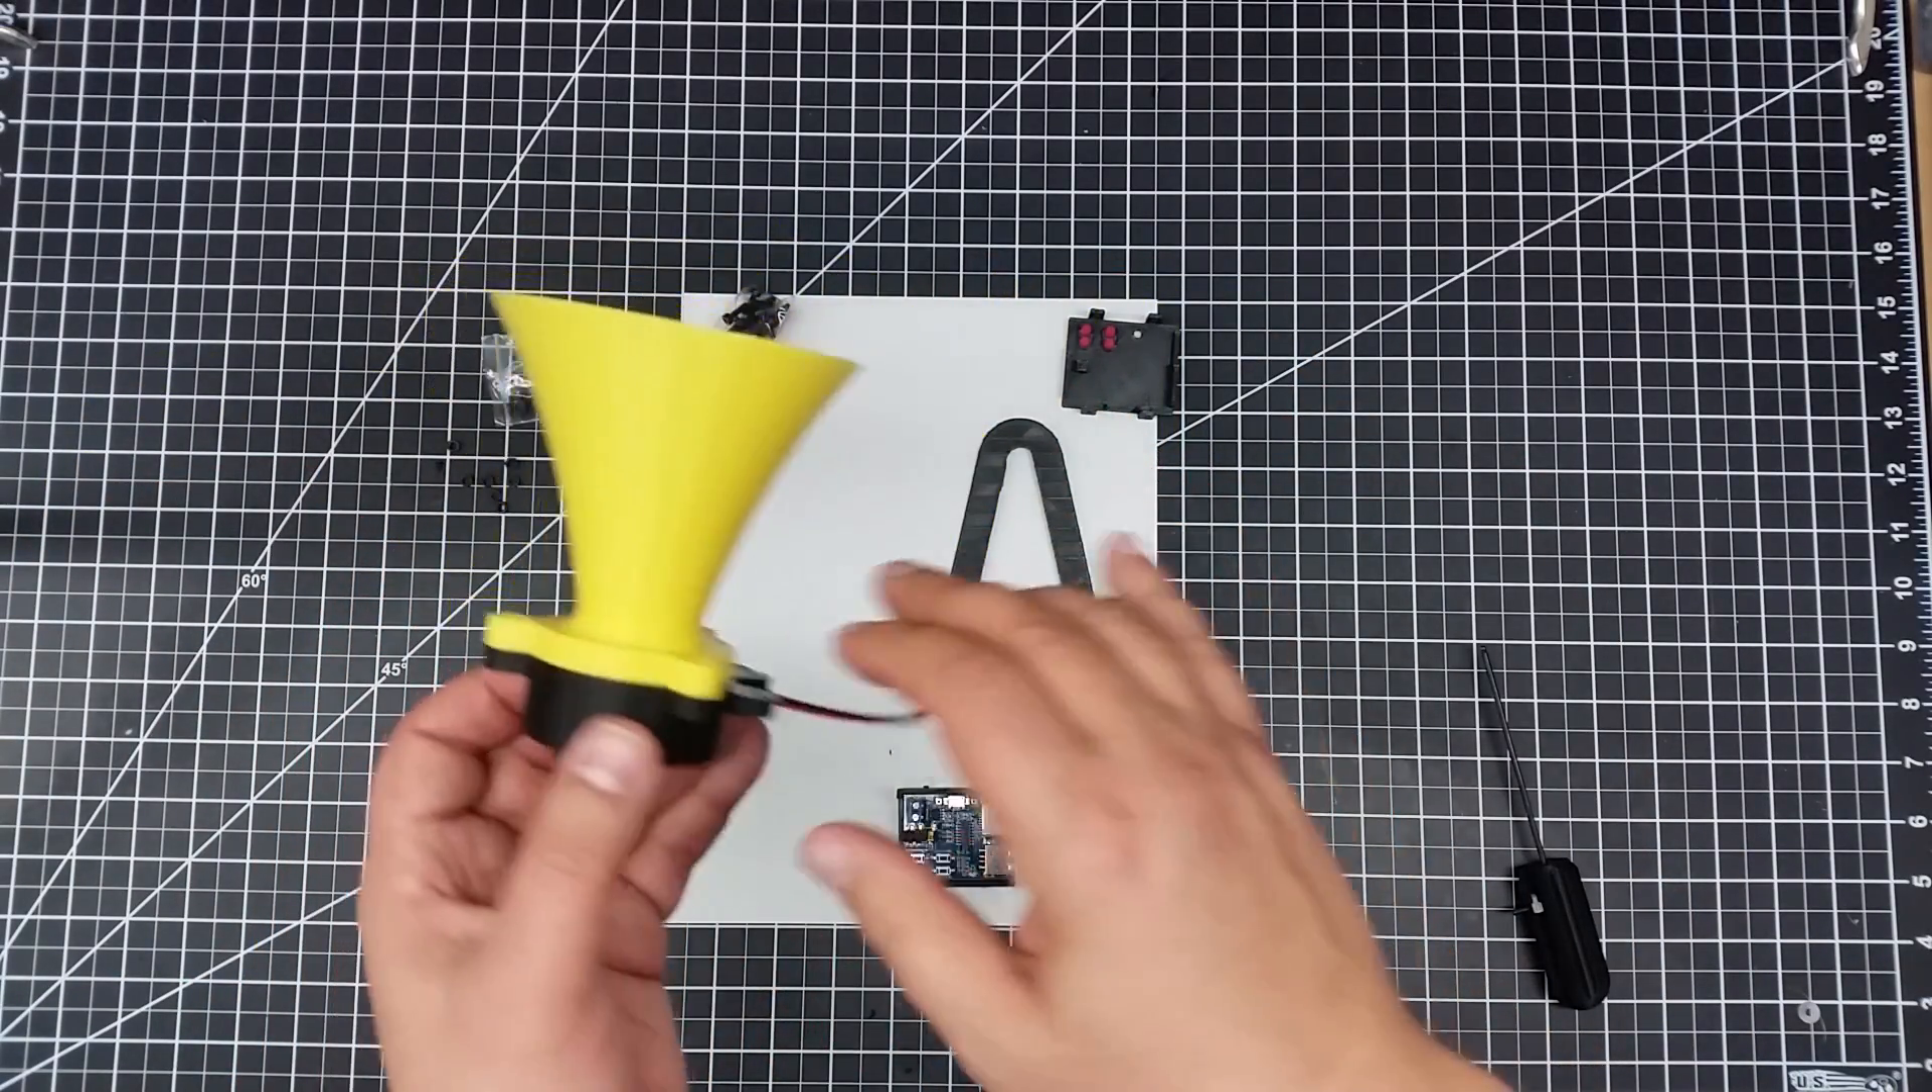We have the horn section assembled, and here we go.